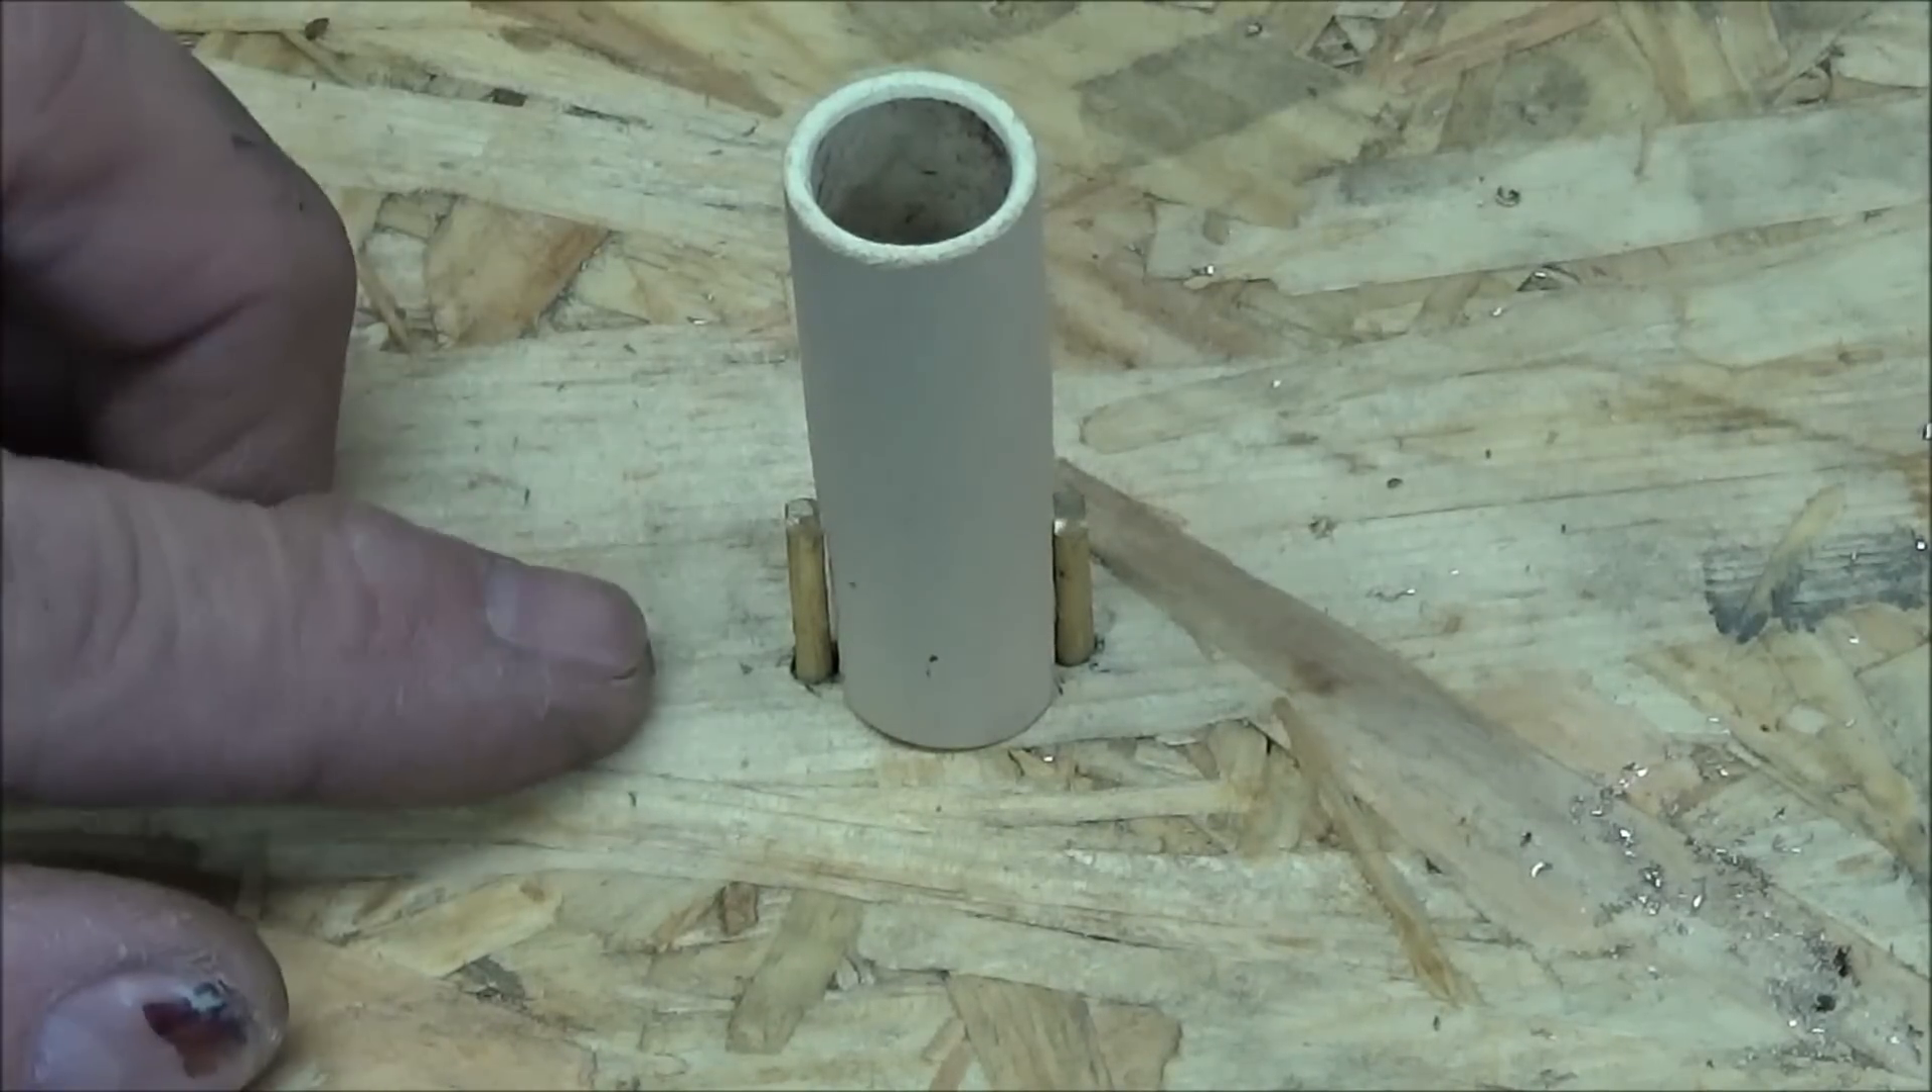As you can see this now gives me a good fit between the two pins and the half inch pipe.